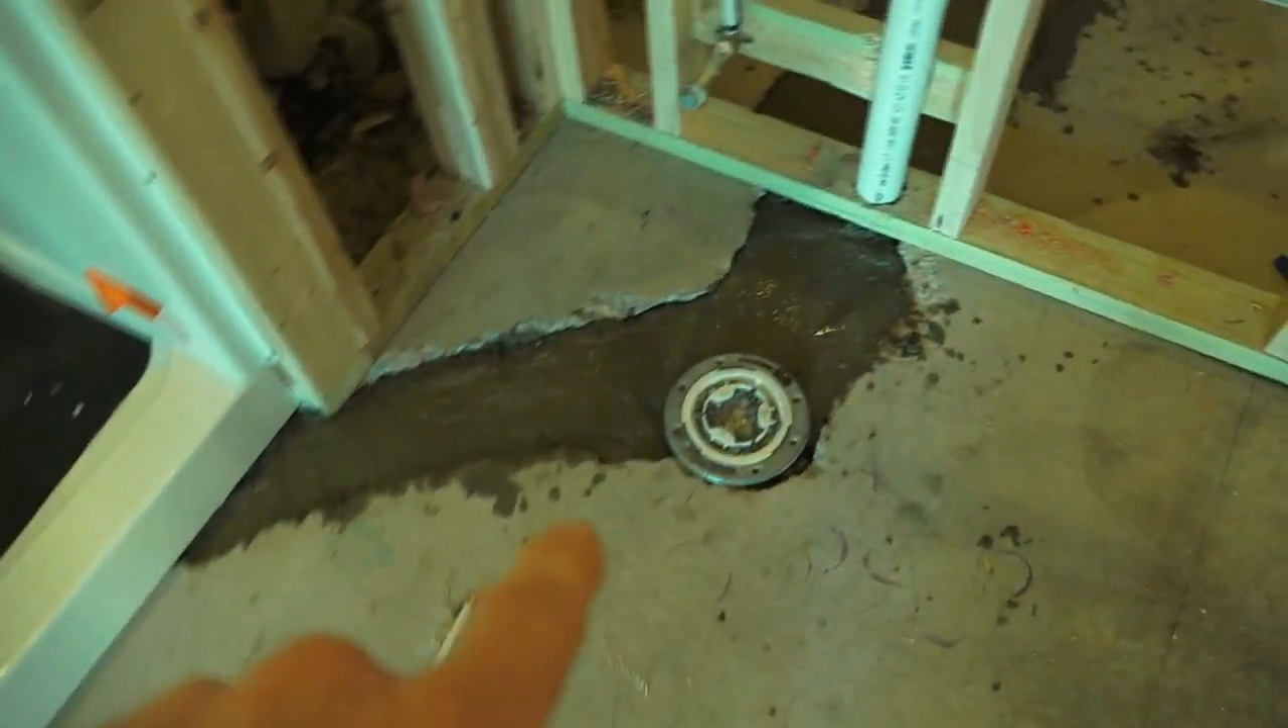And there you can see our trench. We have our toilet flange in now.